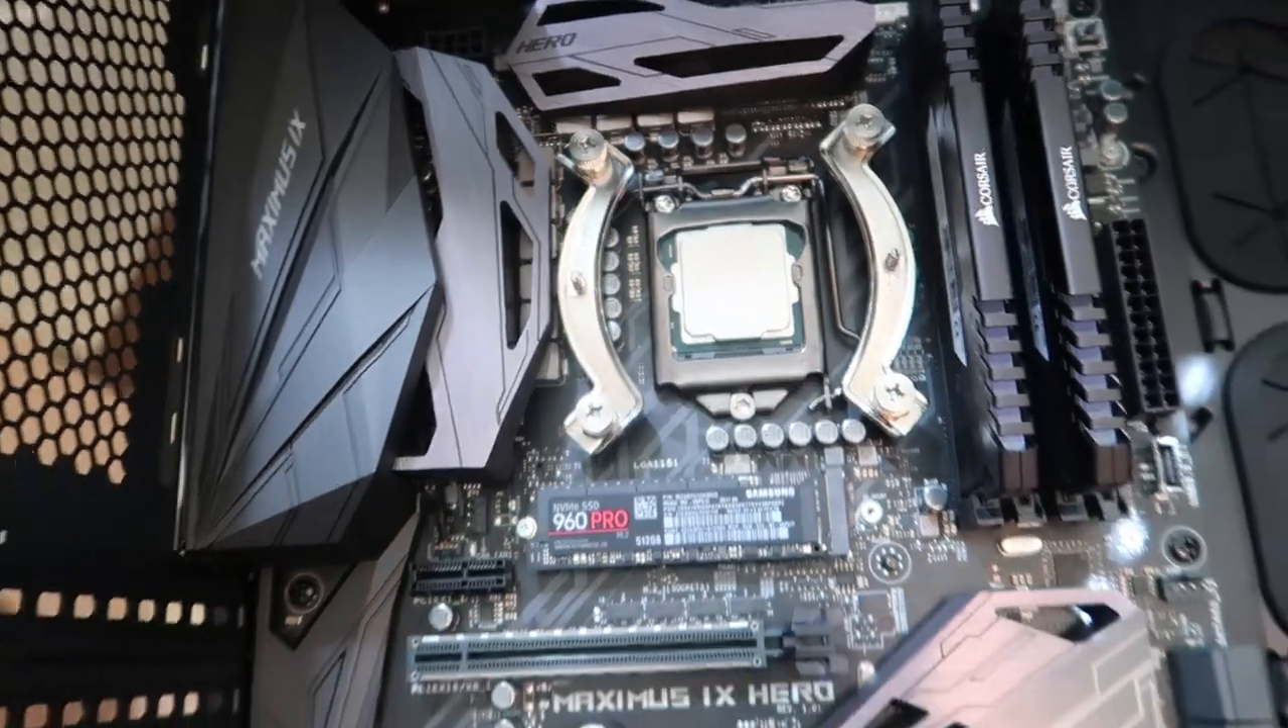So I just mounted the brackets as you can see right there.